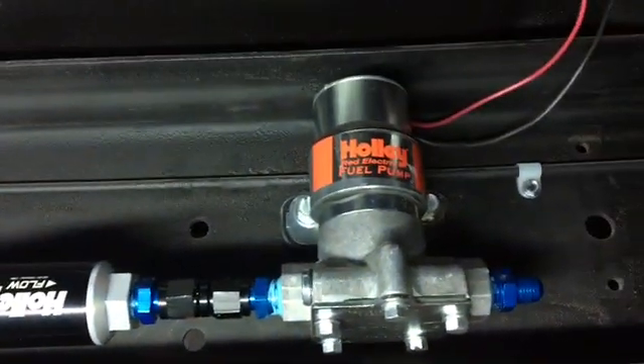And then I have a little union piece to screw right into the fuel pump and I got my fuel pump bolted right there.